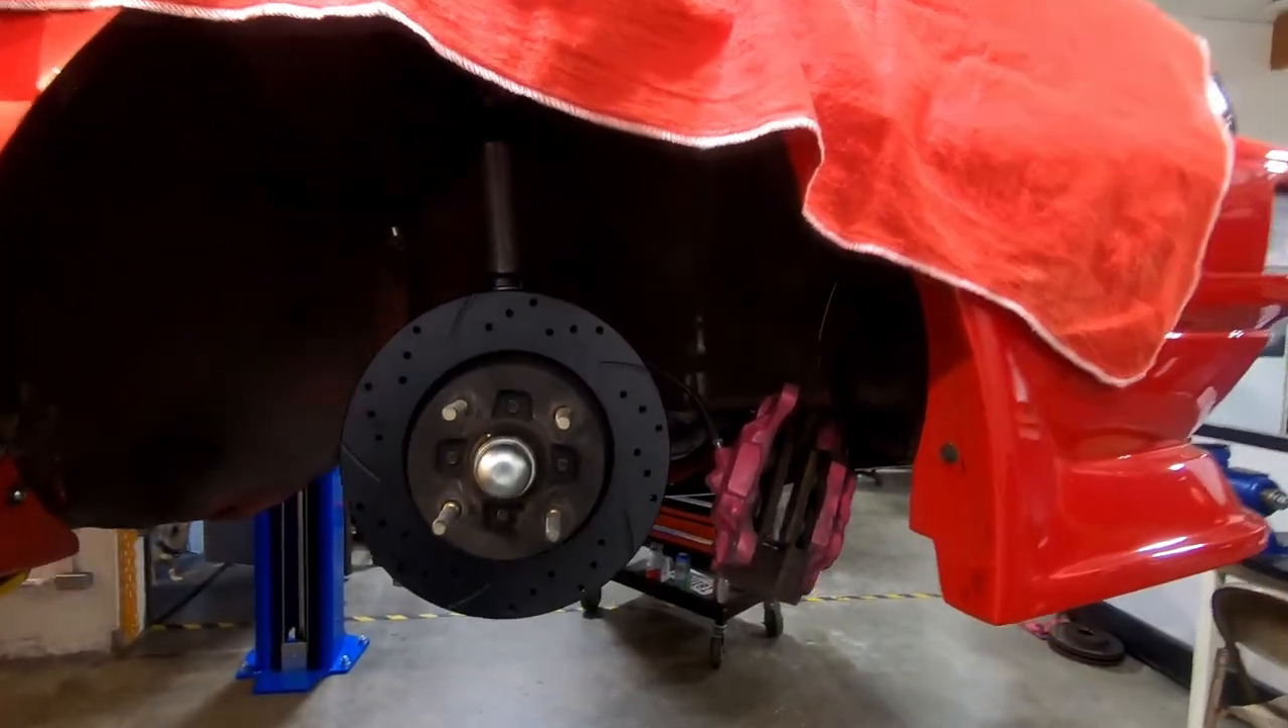Alright bearings are cleaned and repacked rotors and hubs are on cars looking a lot better already.